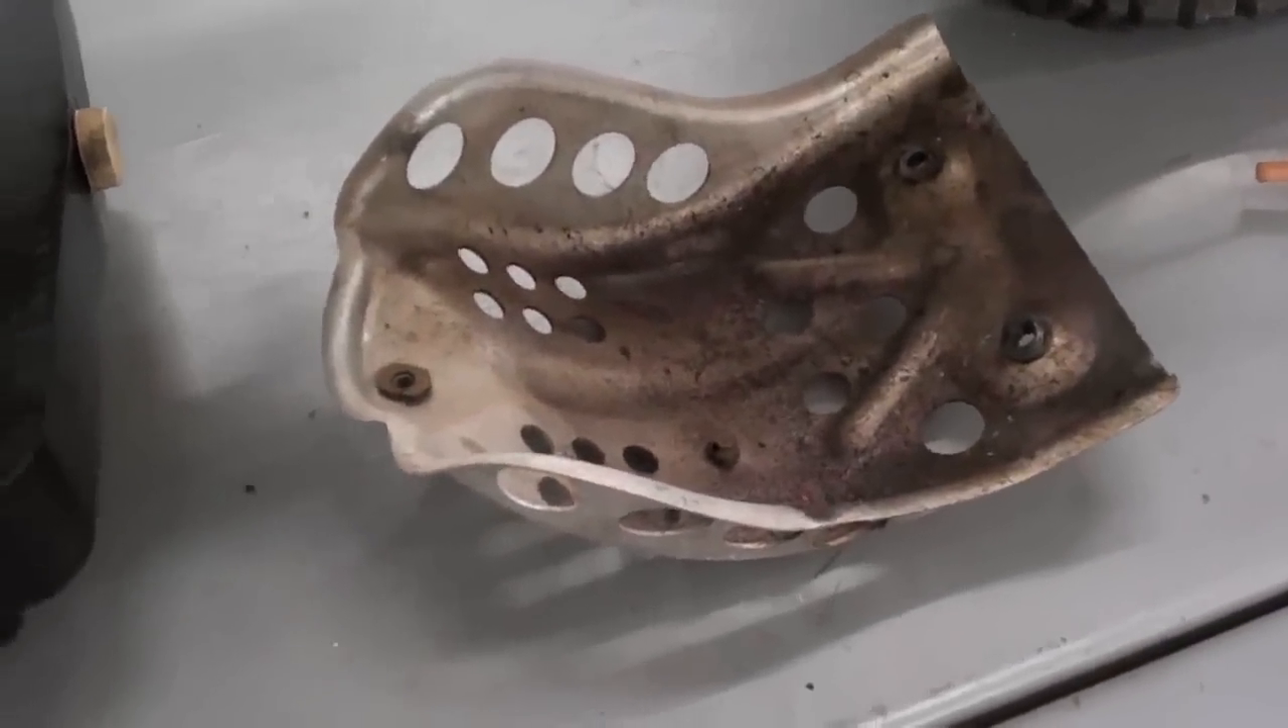Now the first thing you'll want to do is remove the skid pan which we've done here.